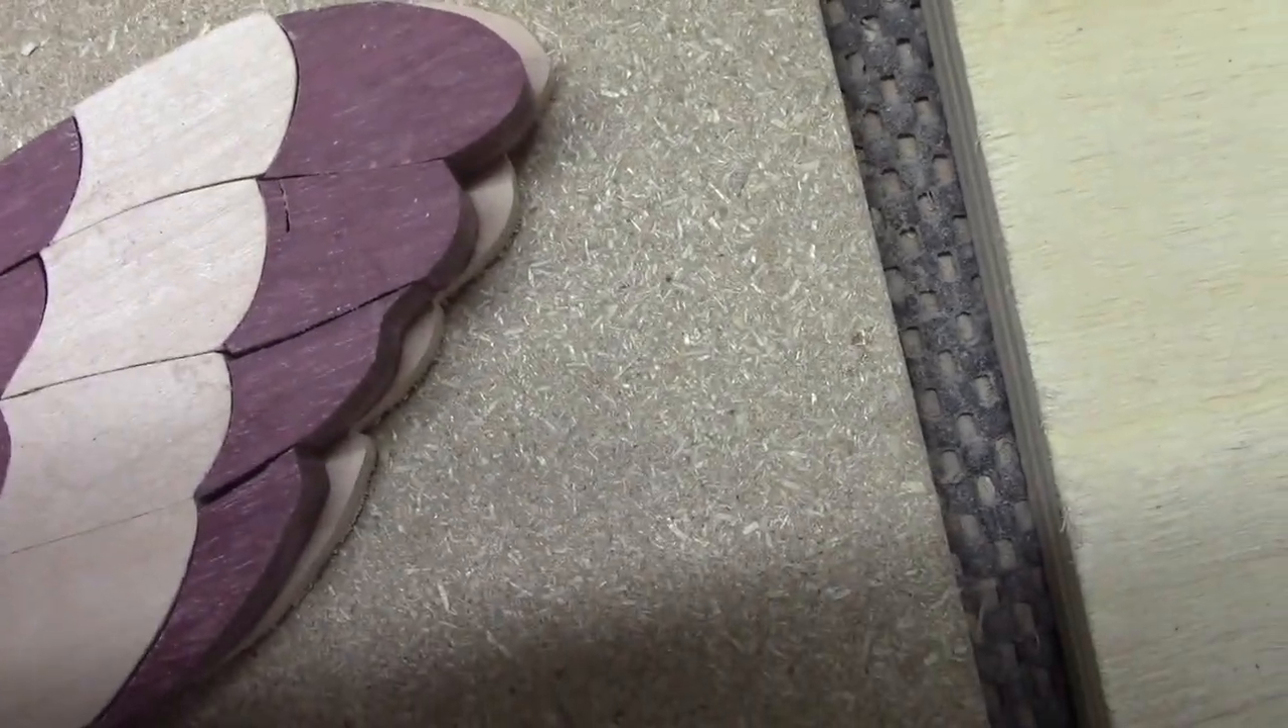You can see that the backer board is a little bit bigger than the intarsia parts. You can see it a little bit on the edges of those wings.